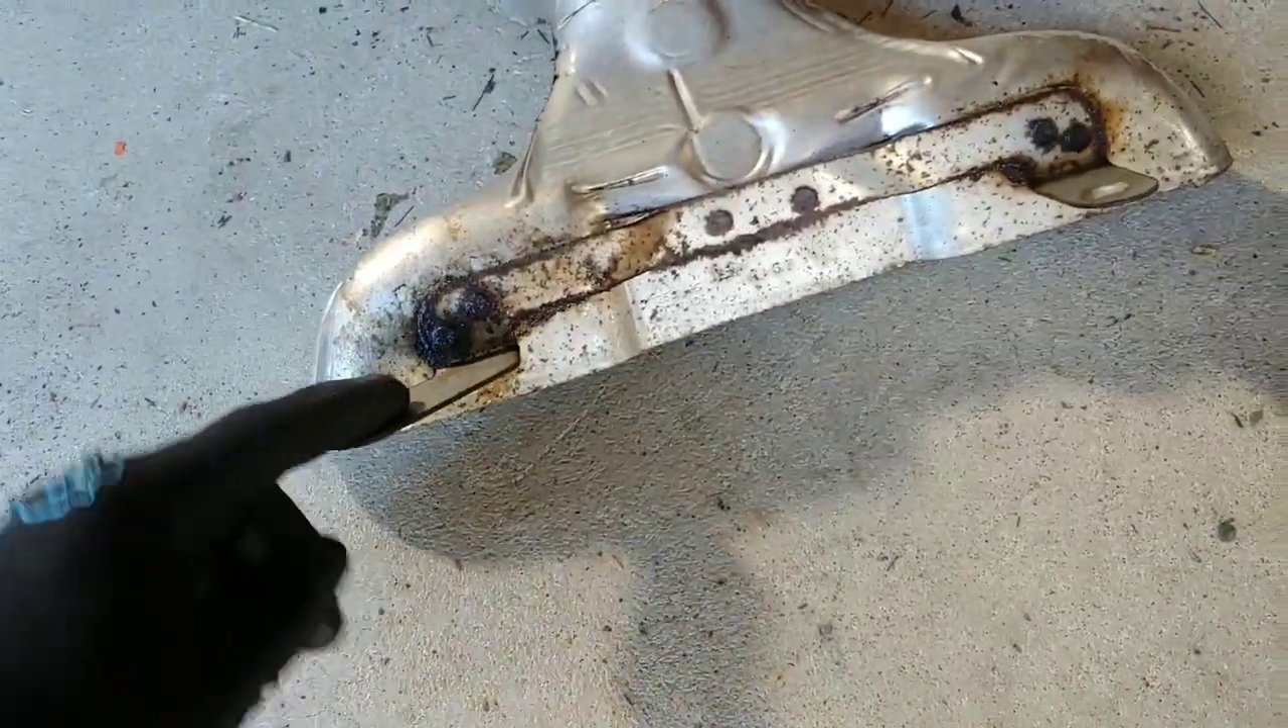Okay so I removed the heat shield.